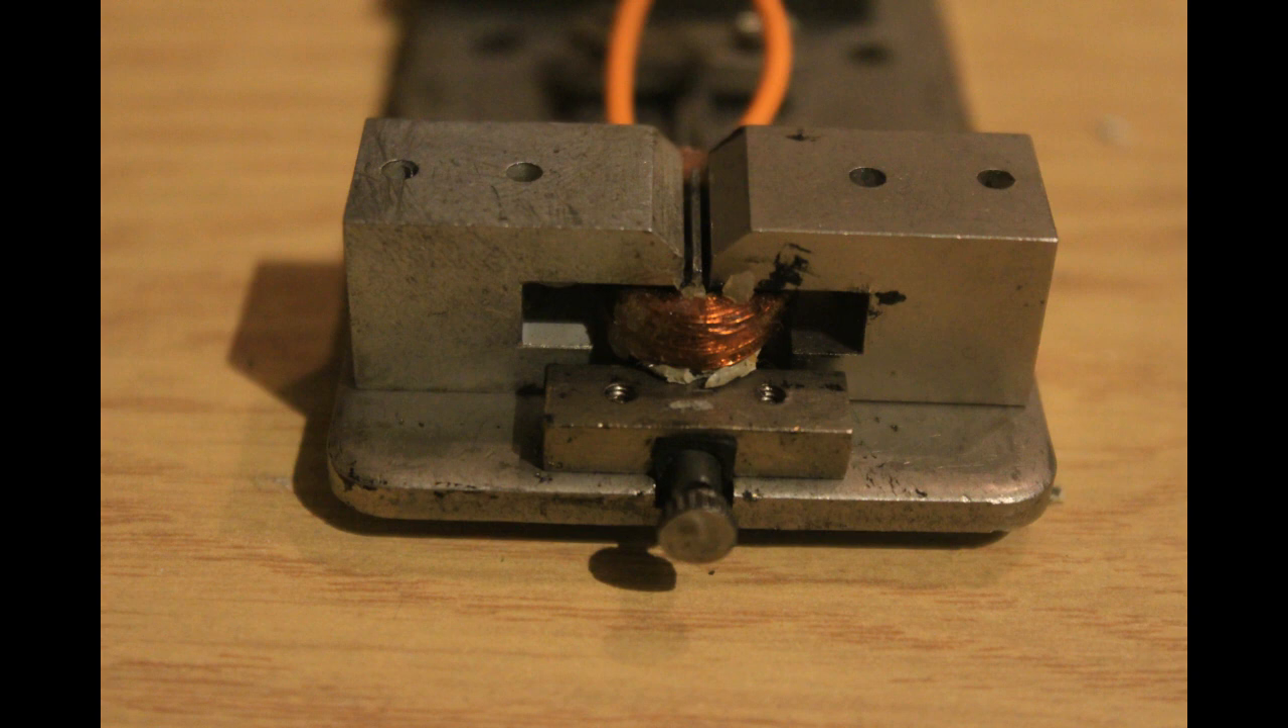Now we've put back the pole pieces and the coil.